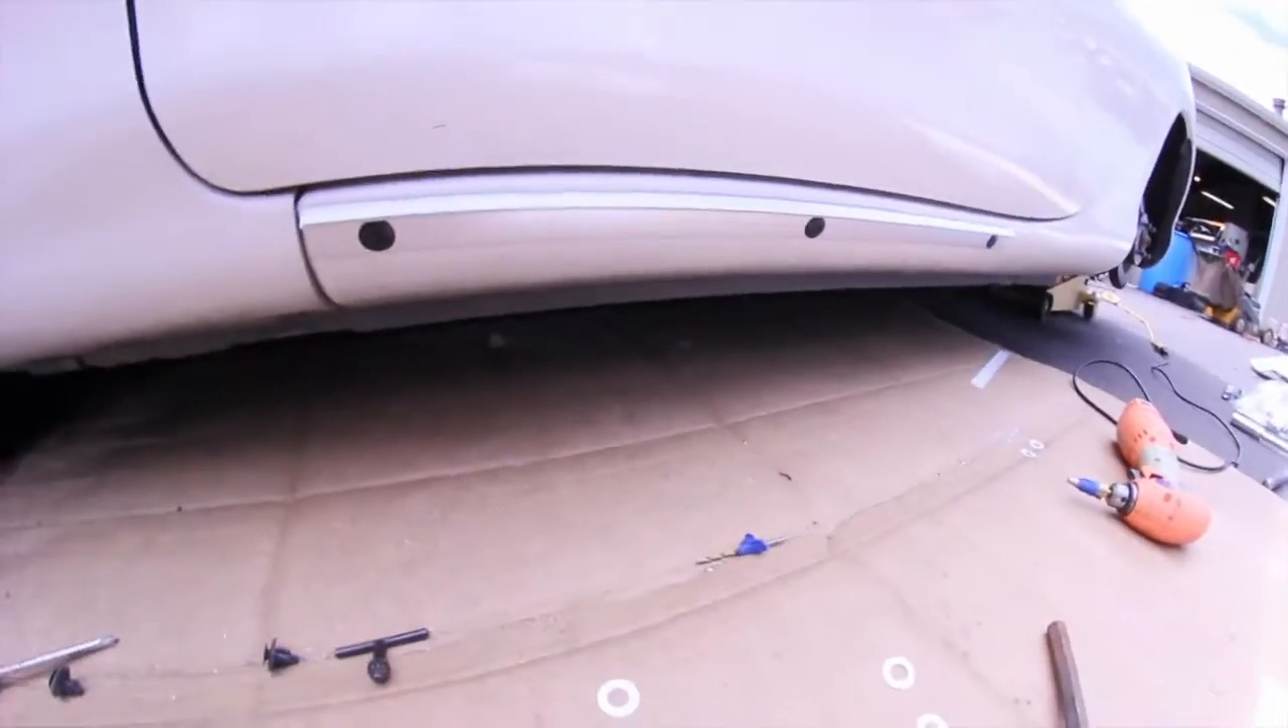Okay, so we've got the rail on.